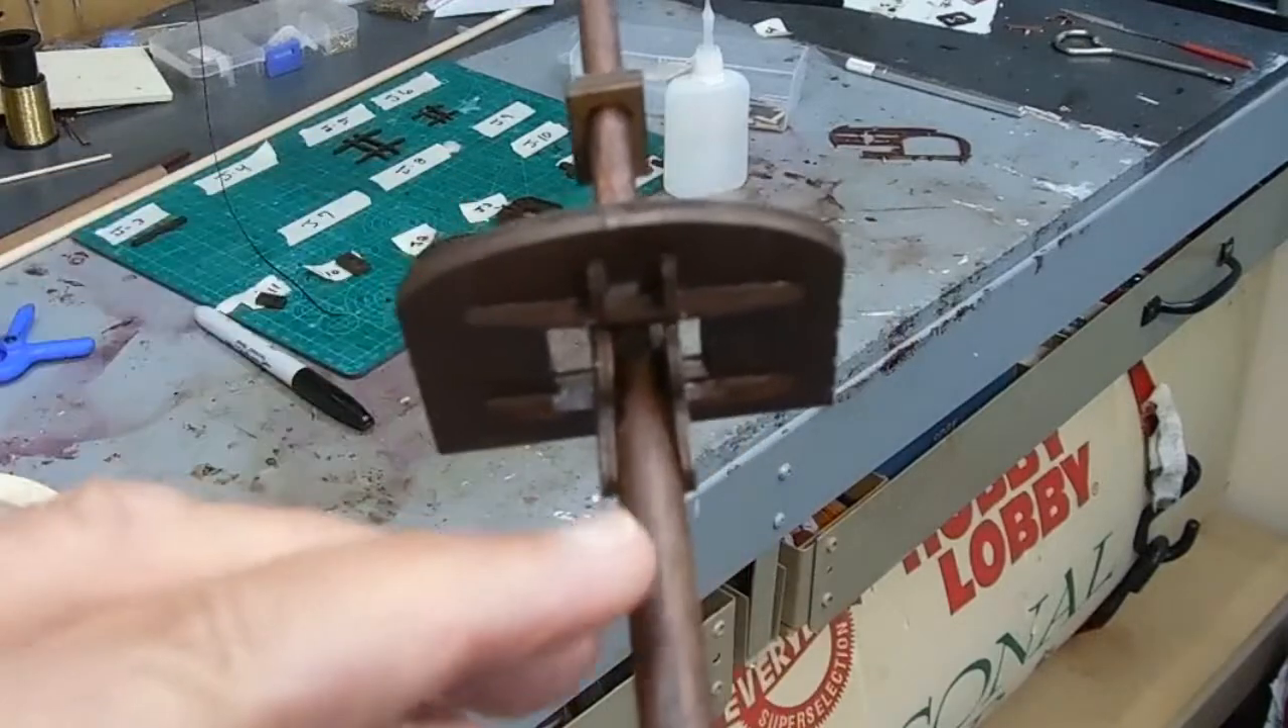I've got the crow's nest in place.